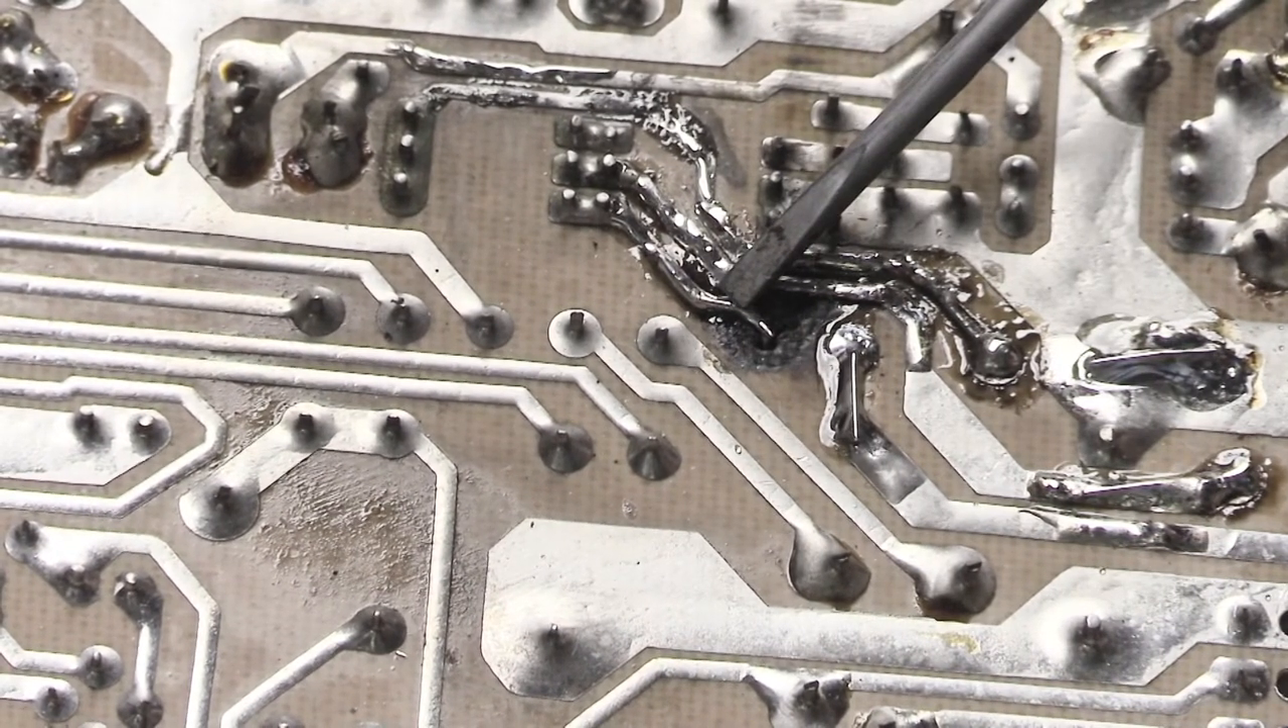I added and reinforced the trace down to the end where the pad had burnt away.